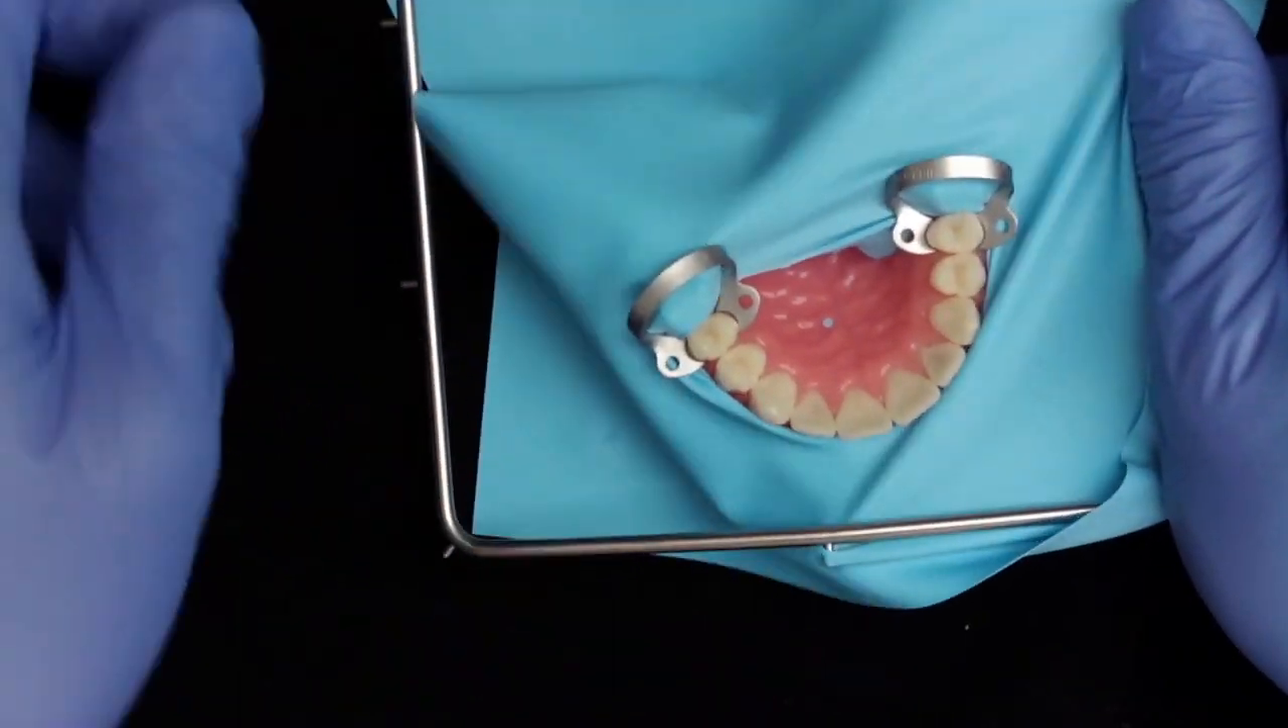The split dam has now been applied and sometimes it may still be necessary to adjust your frame so that it's nicely in the middle and the patient's nose isn't covered.